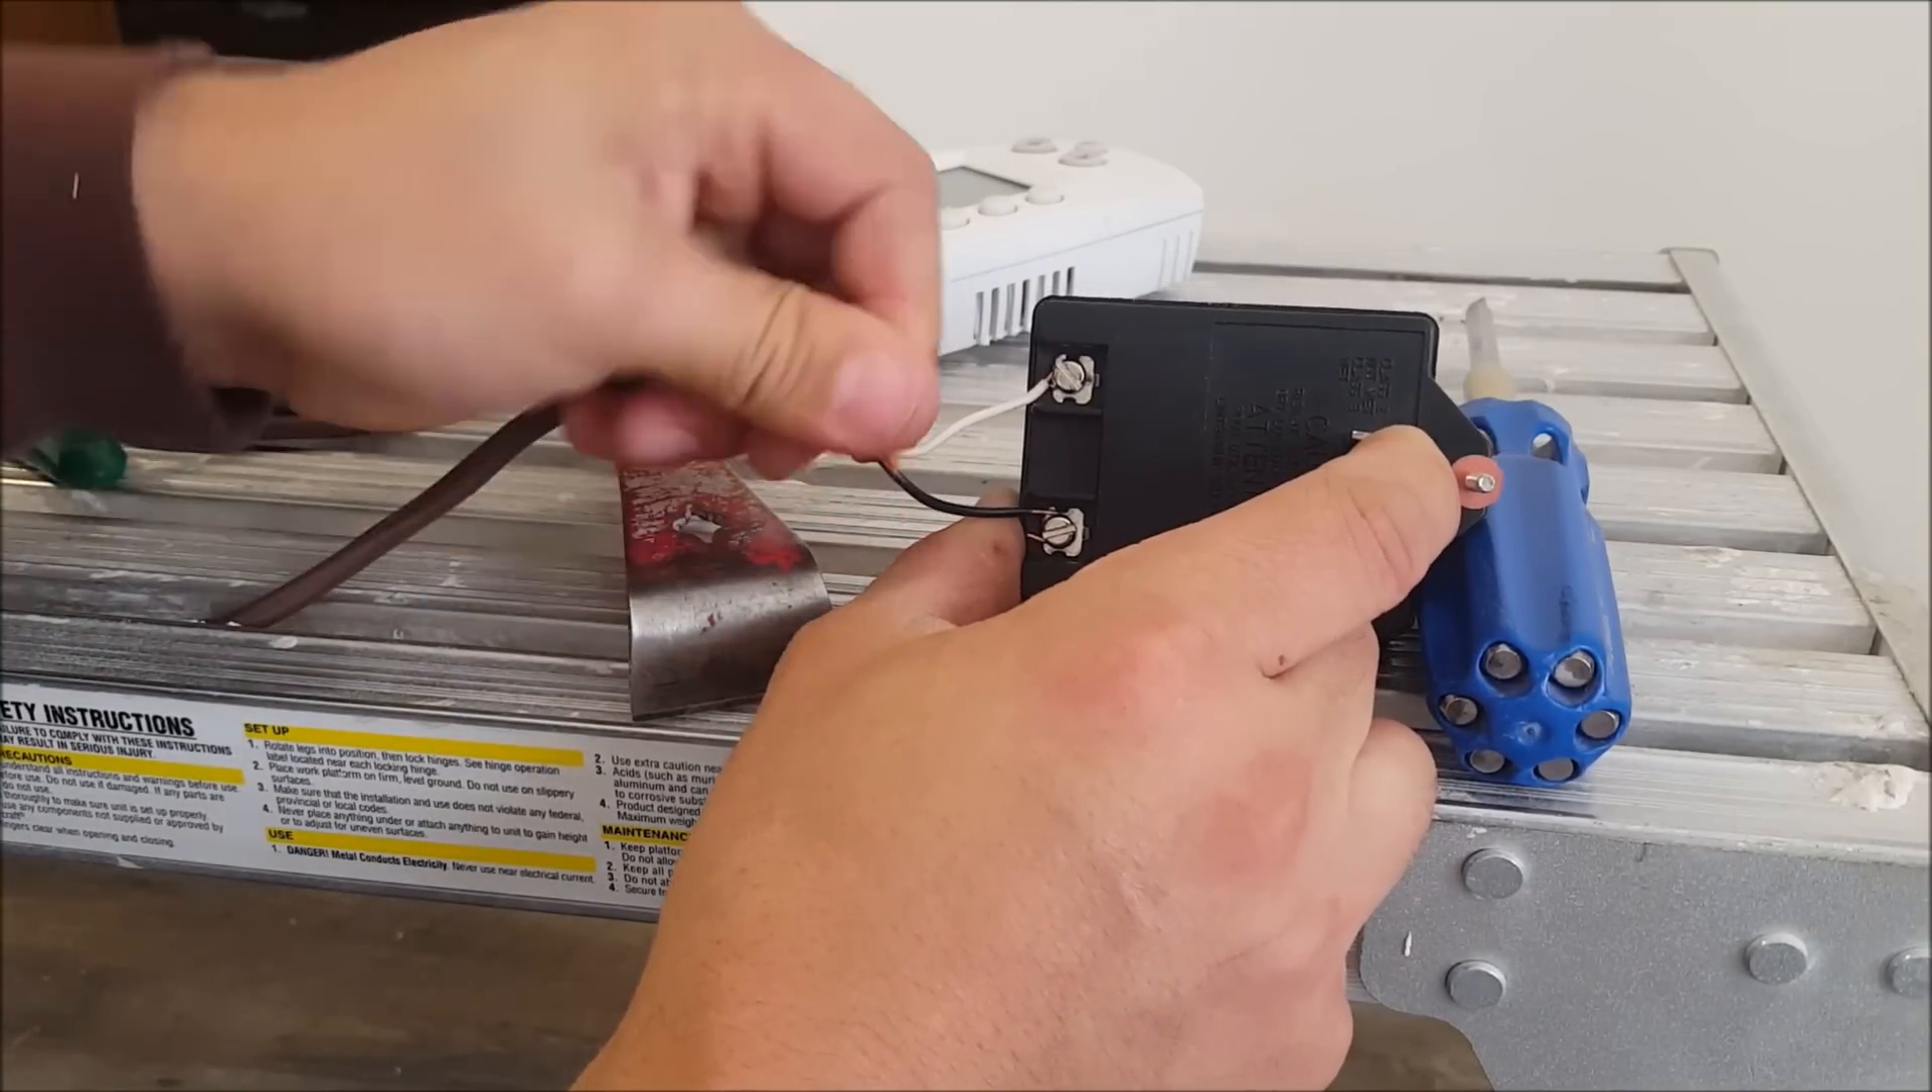I've used the black and white and I've connected them to the bottom of this power transformer so that's ready to go.